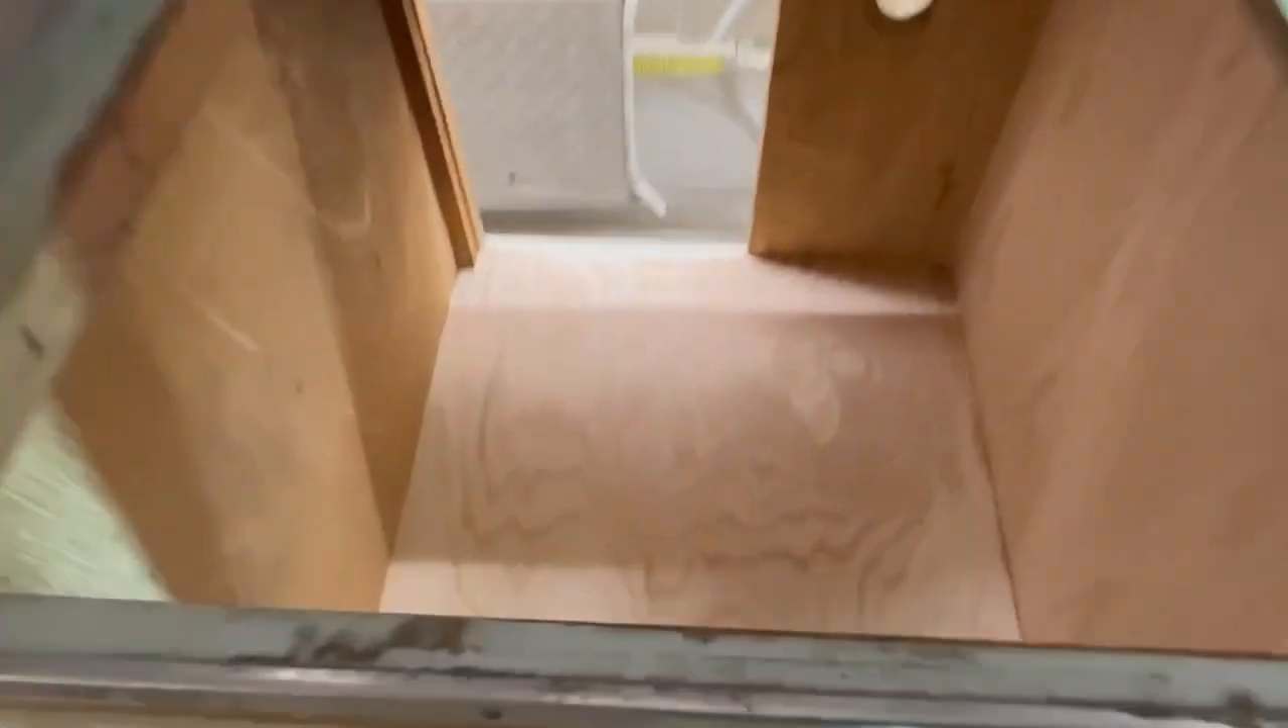Okay the cabinet's coming together i've got the sidewall in and the bottom.